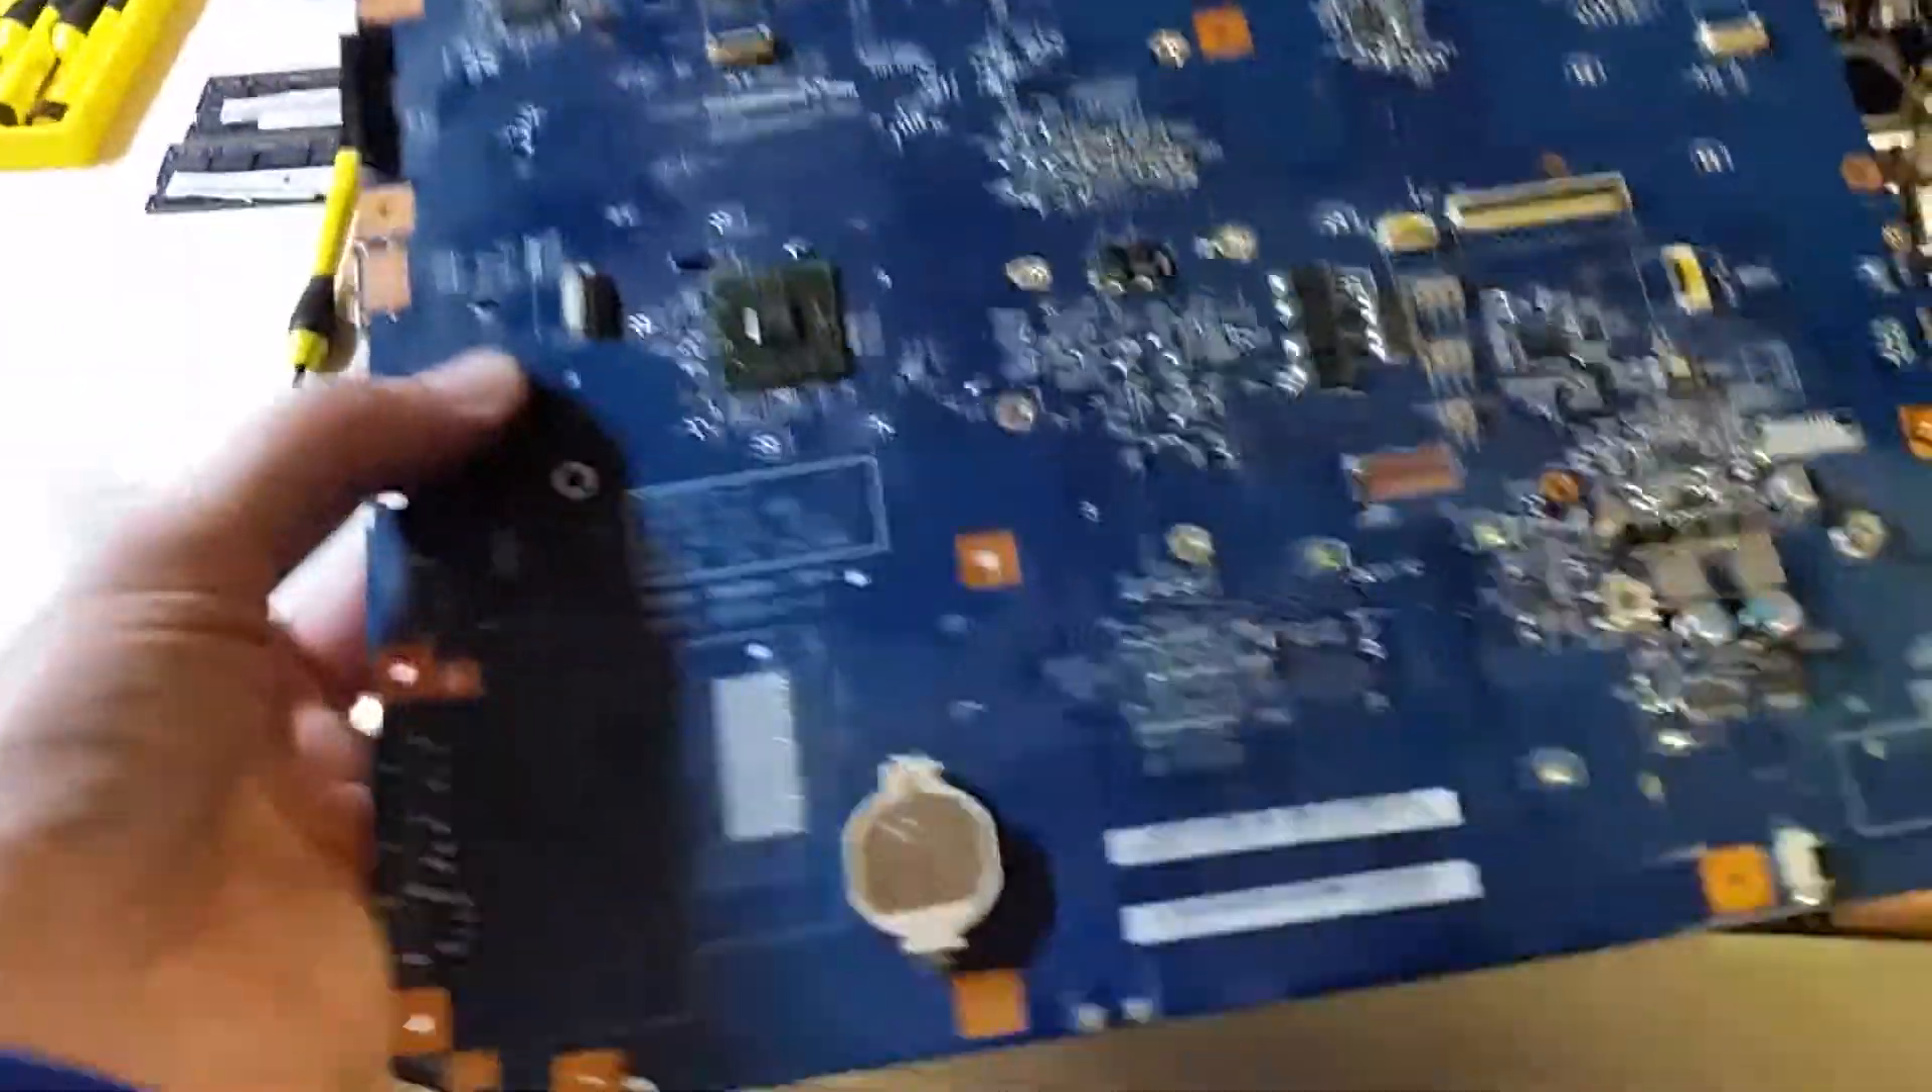So finally got the motherboard out. But I still have not got to where I want to be exactly.